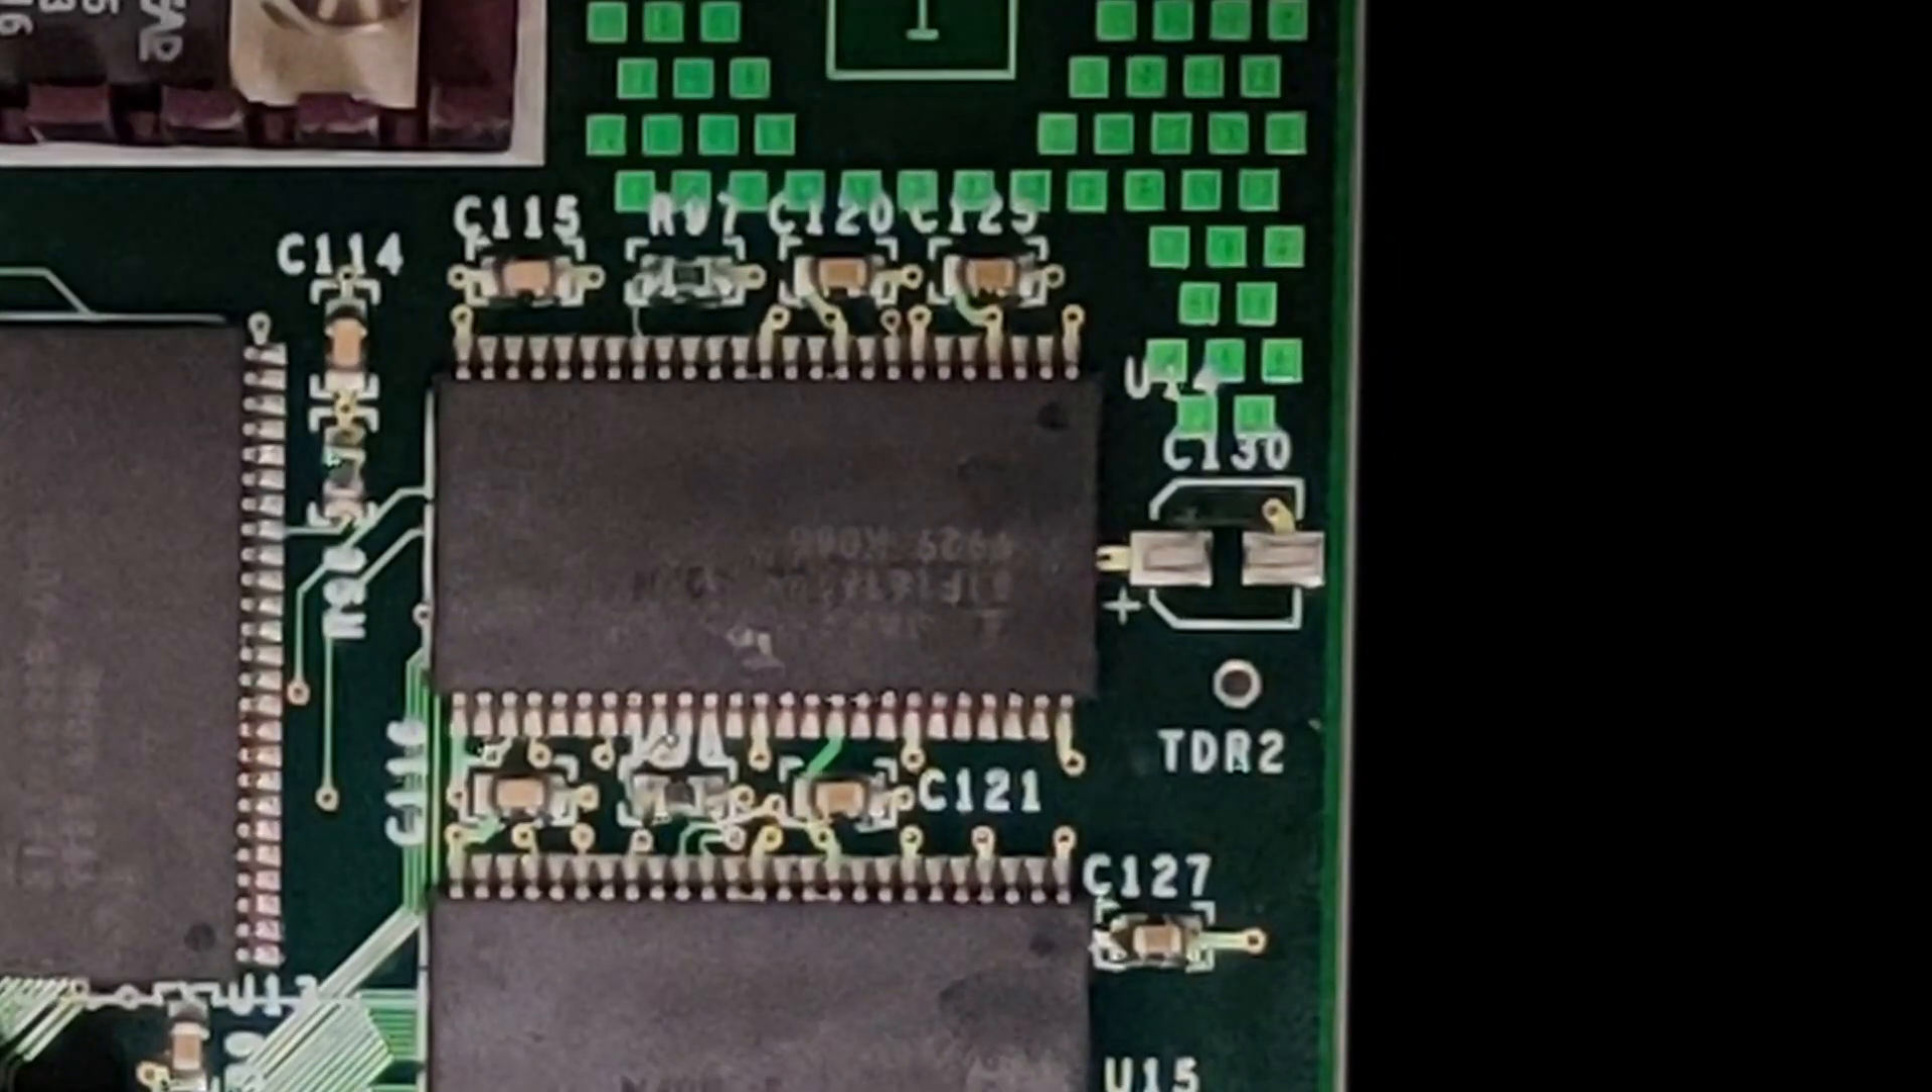There are supposed to be 3 of those aluminum capacitors. But capacitor 130 is missing.